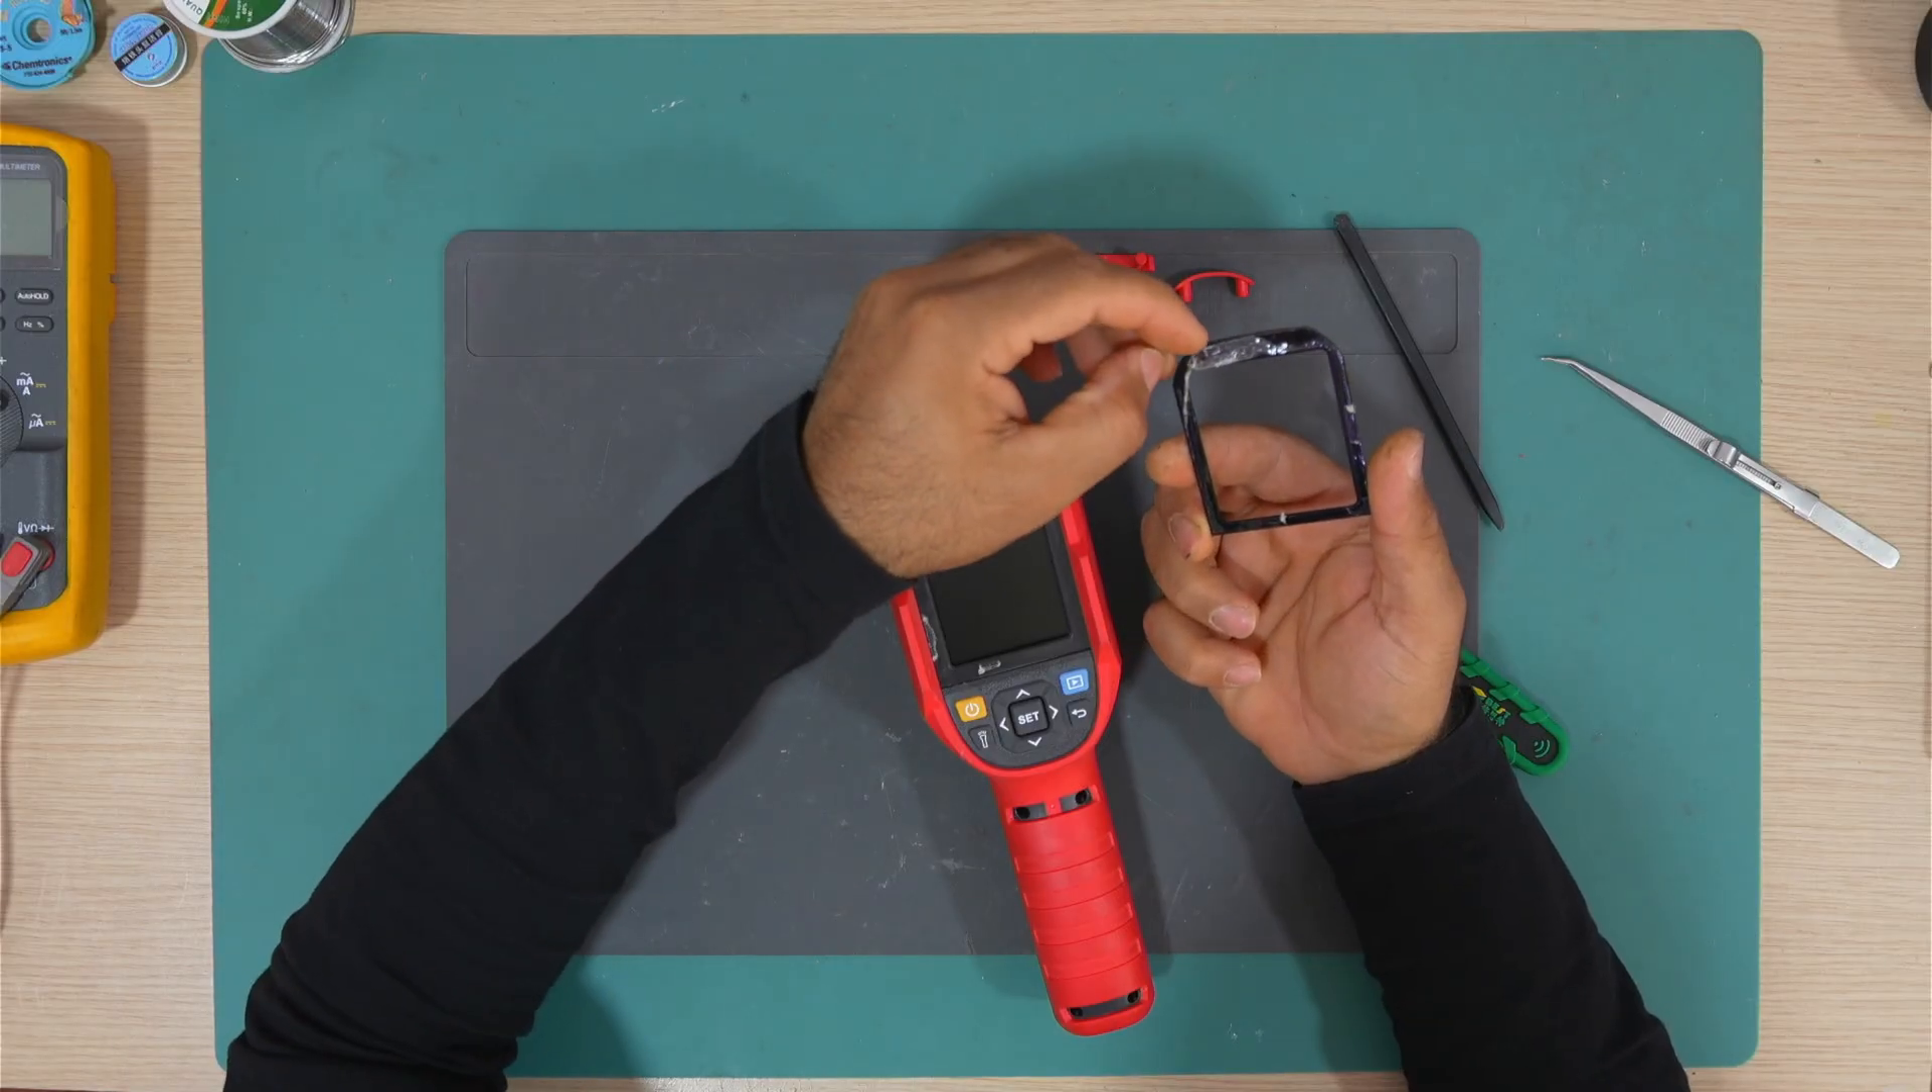So this screen protector is out as you can see it has a double sided tape.